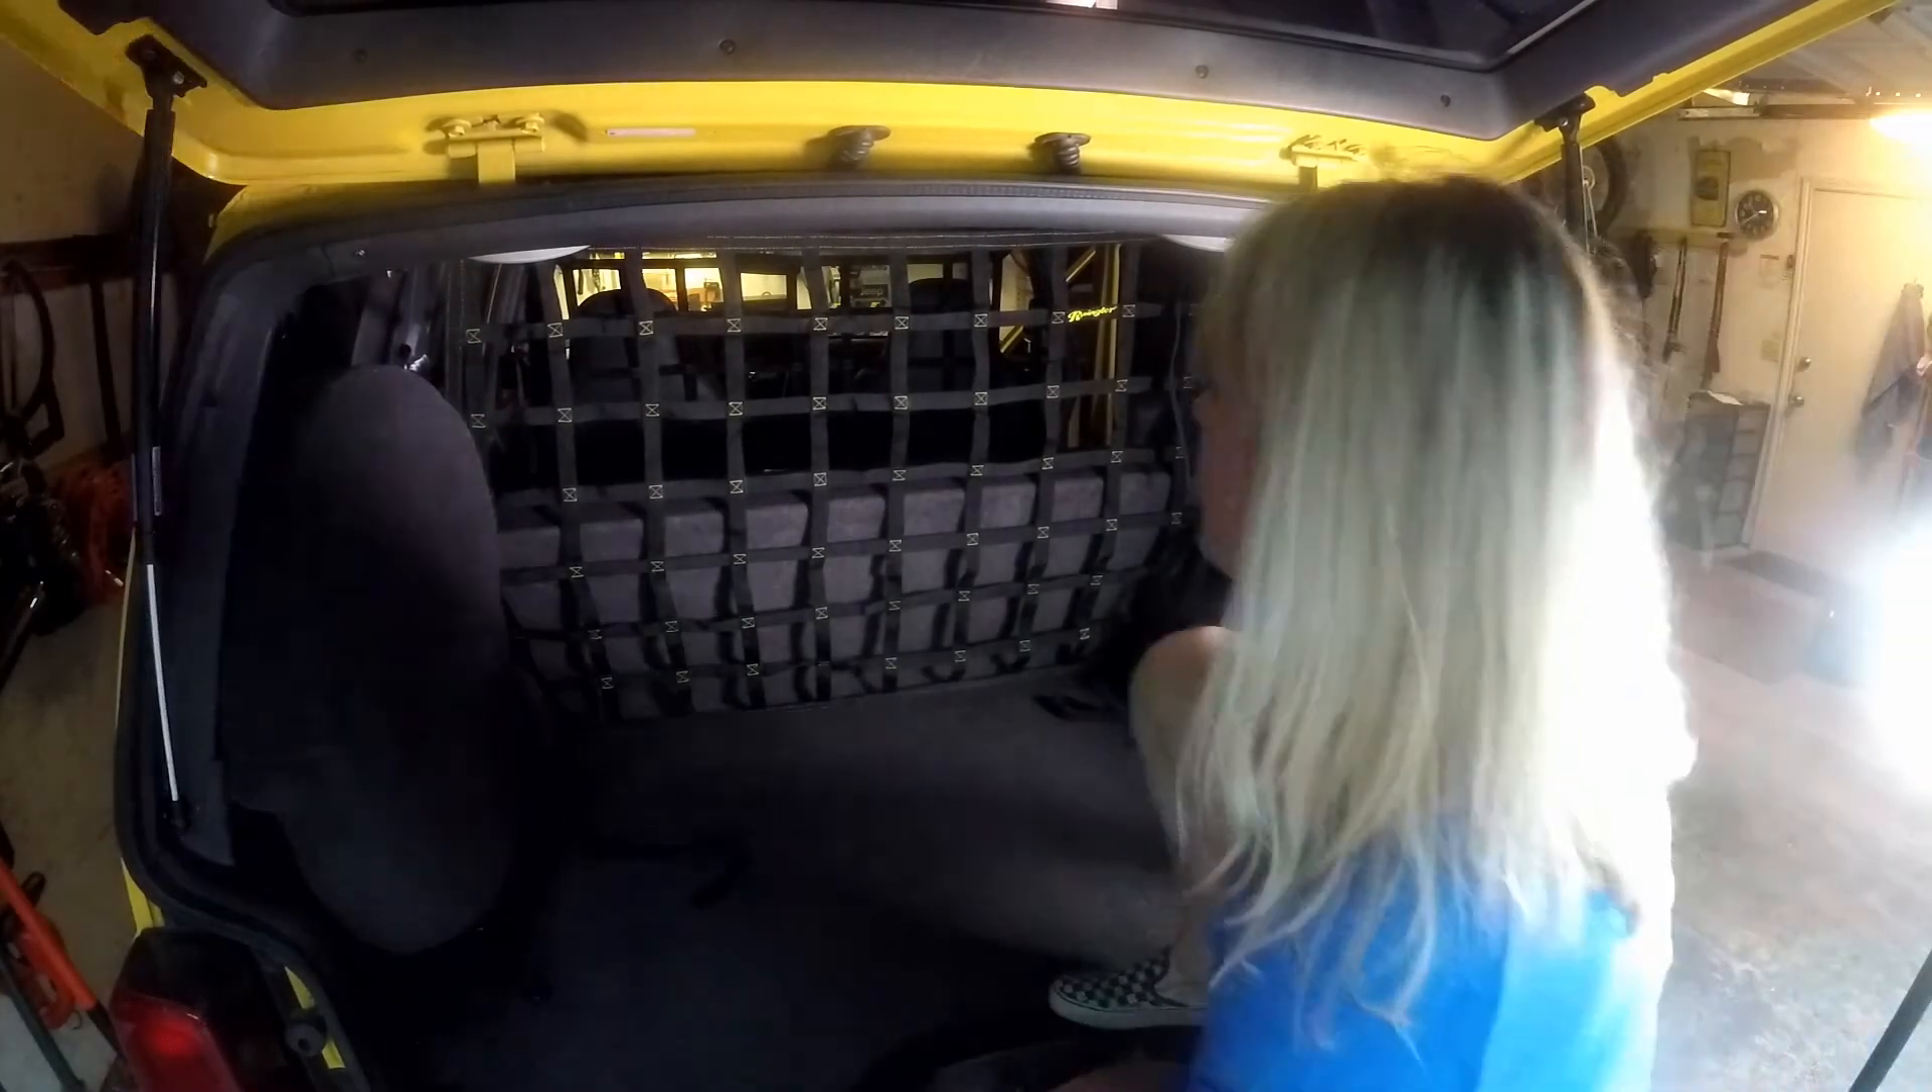And there's my new Wrangler net installed.